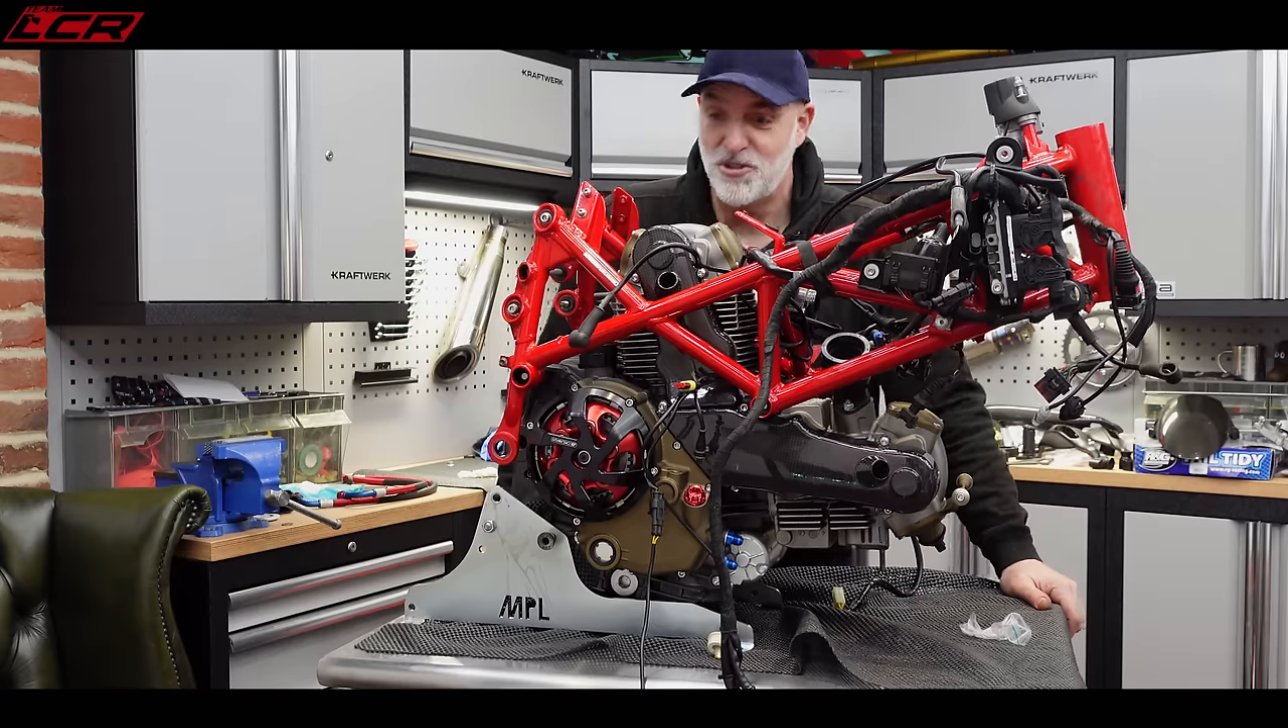We have the frame back on the engine for the first time in three, I'm going to say three years, two and a half years.